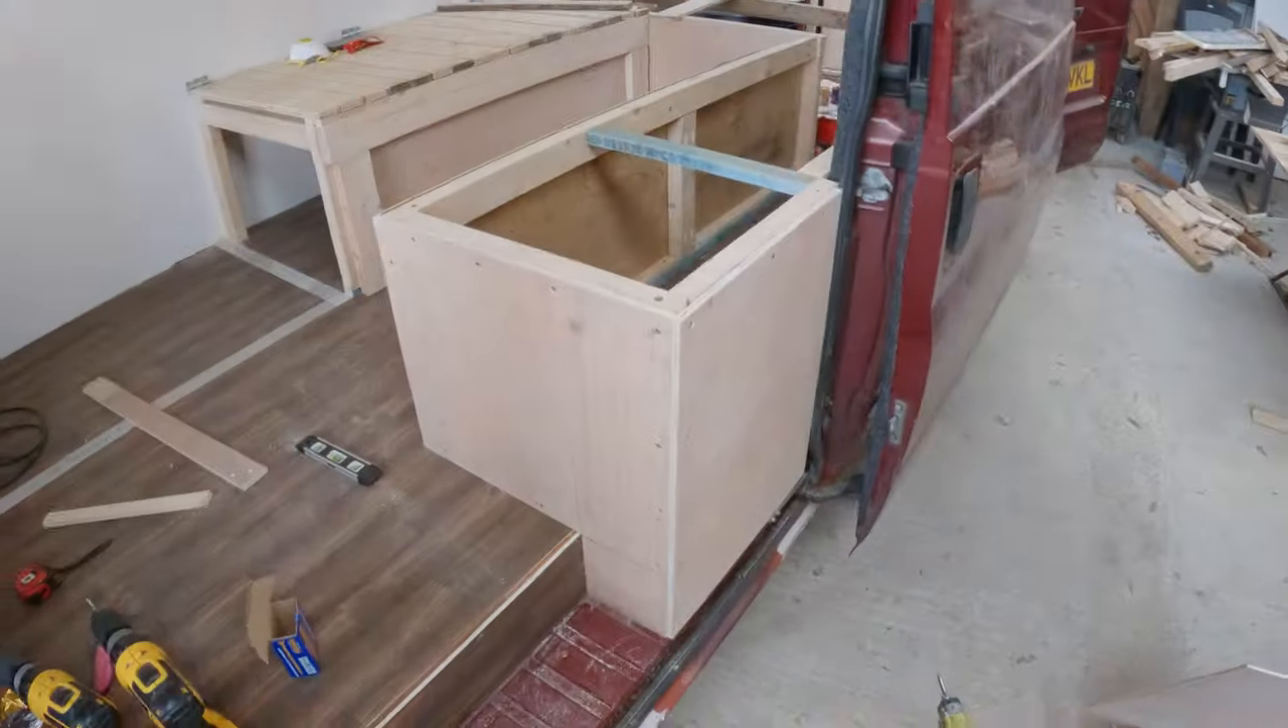Once the bed design was sorted we covered the bench with plywood and things really started to take shape.